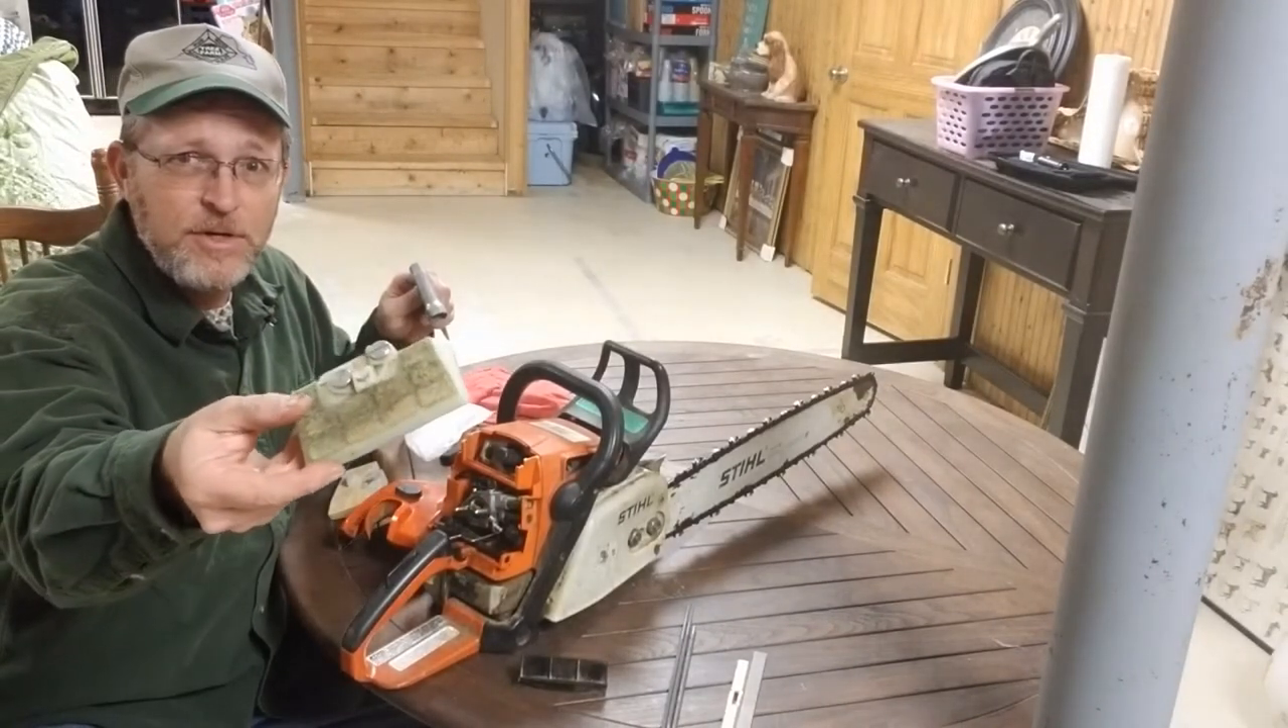And I've removed the old air filter, which is dirty and stopped up.